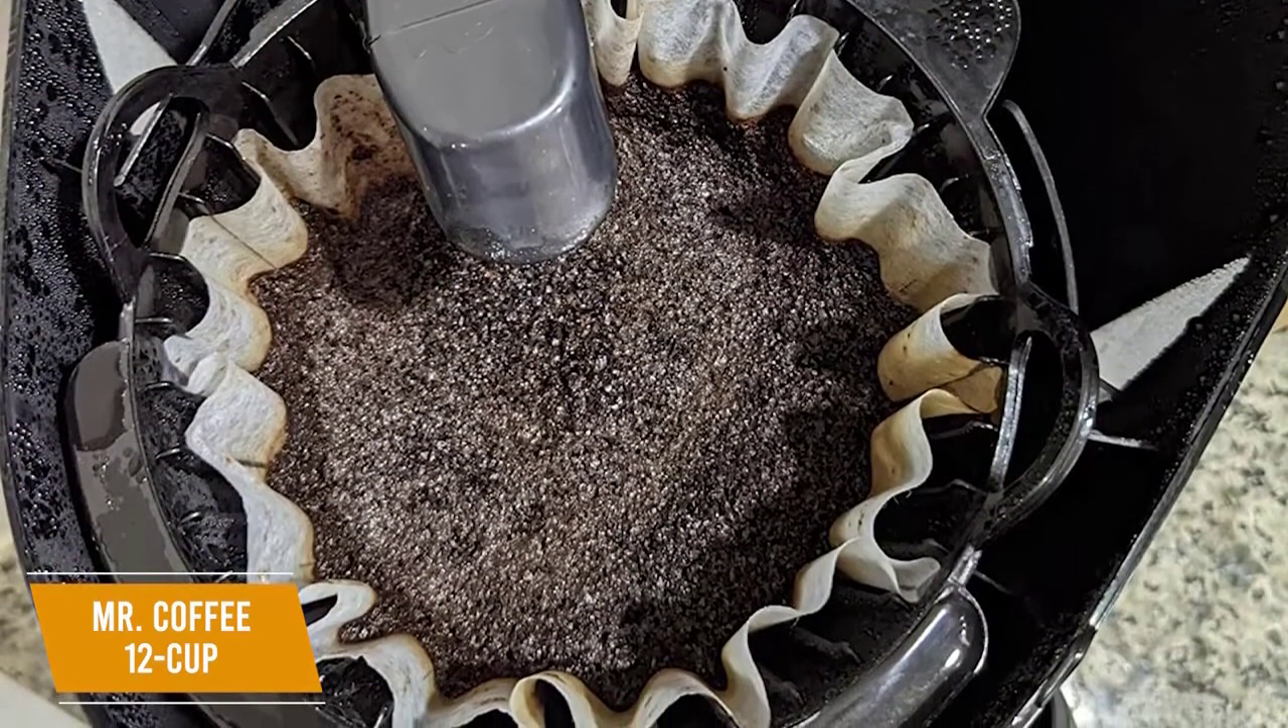Unfortunately, the drip head isn't centered with the filter basket so extraction won't be perfectly even but it can reliably brew decent coffee.